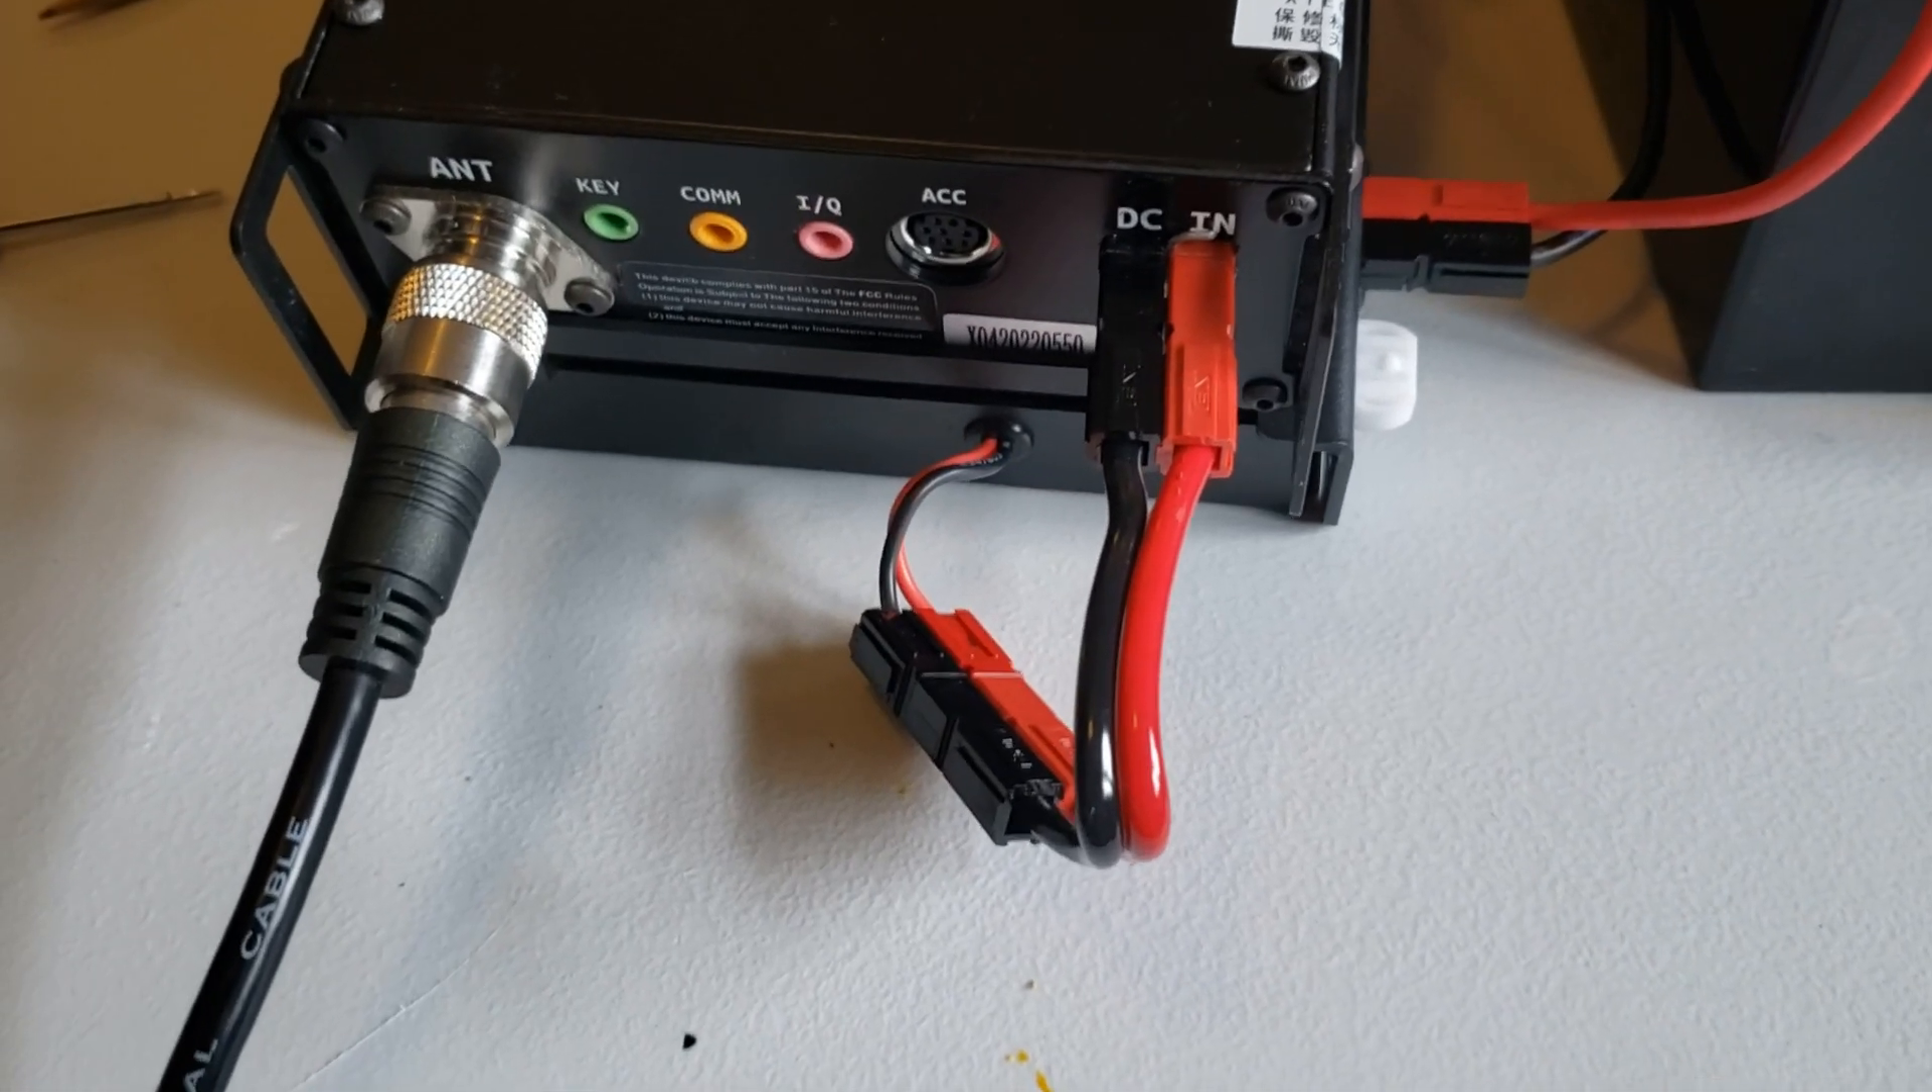Now all put together, we have the G90 with the power pole connector in the very back the way that it should be.